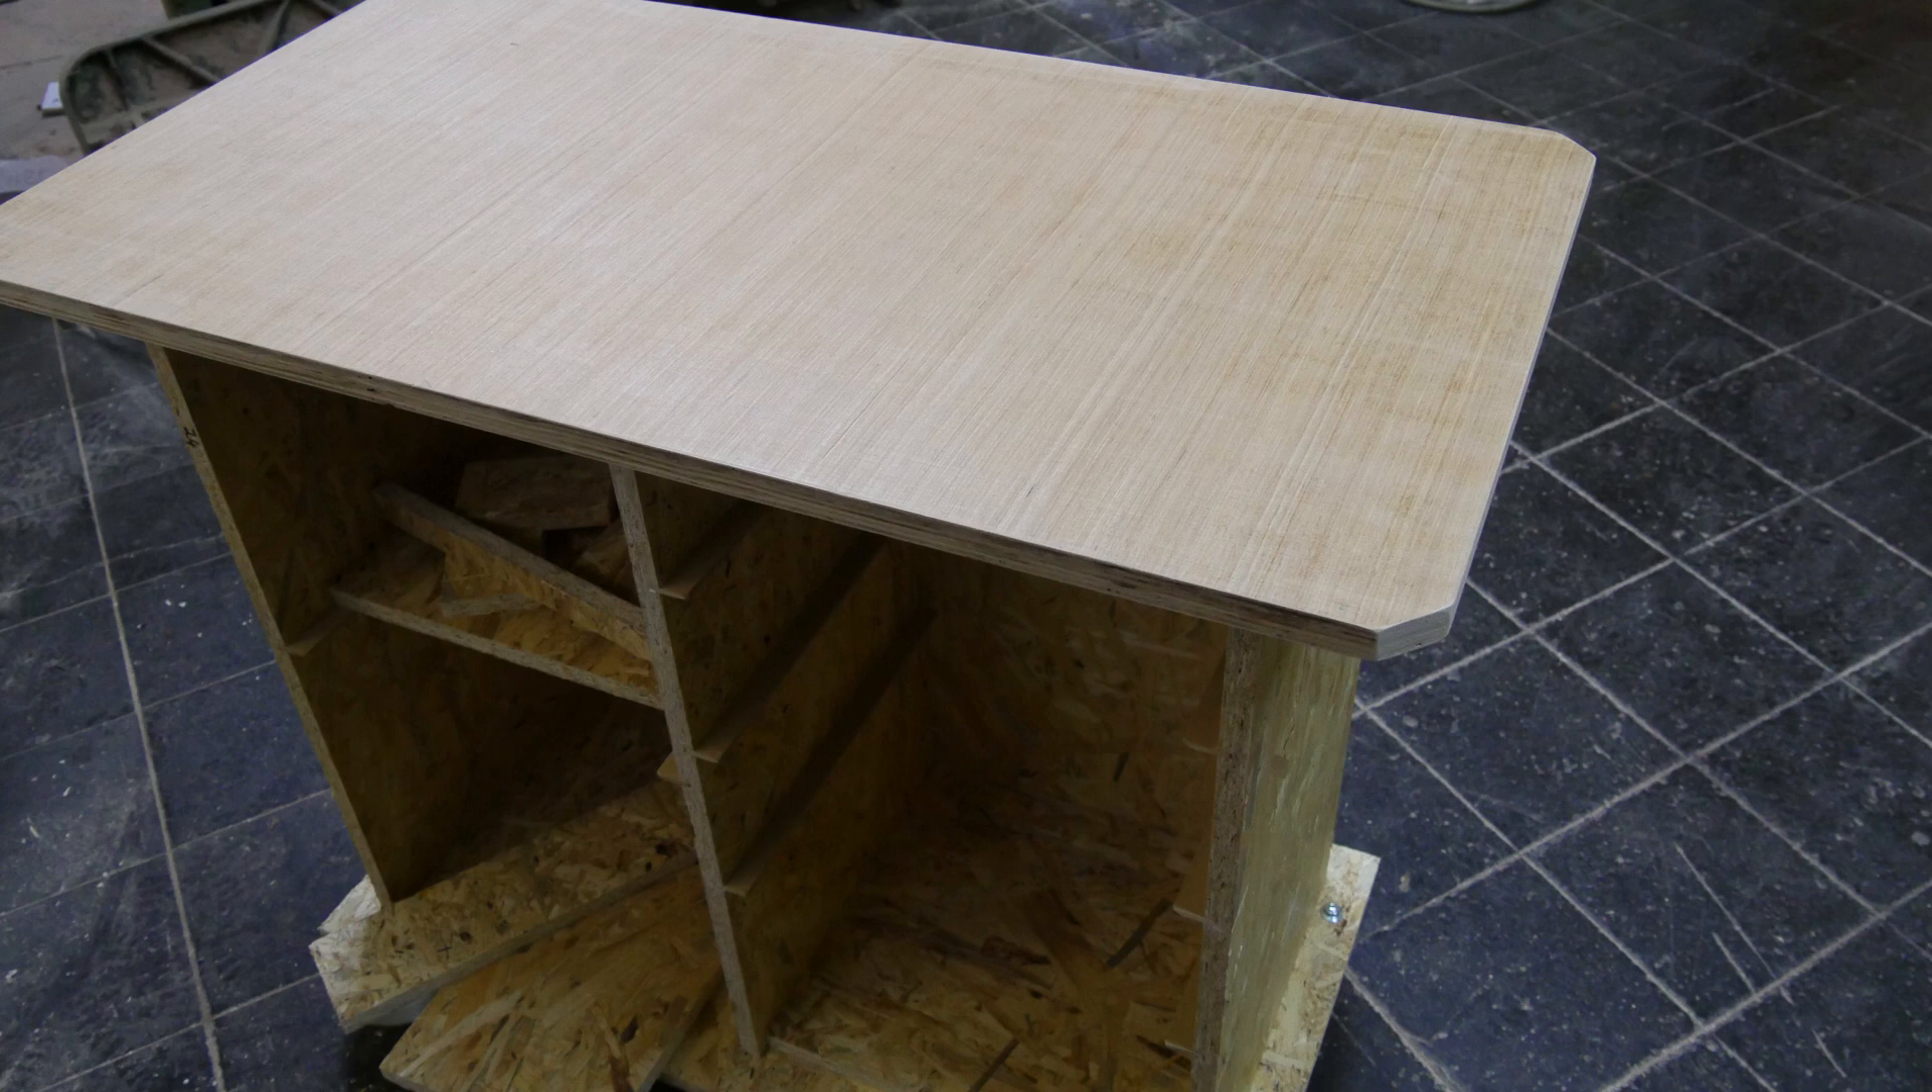So, die Platte ist drauf Ecken sind abgerundet.